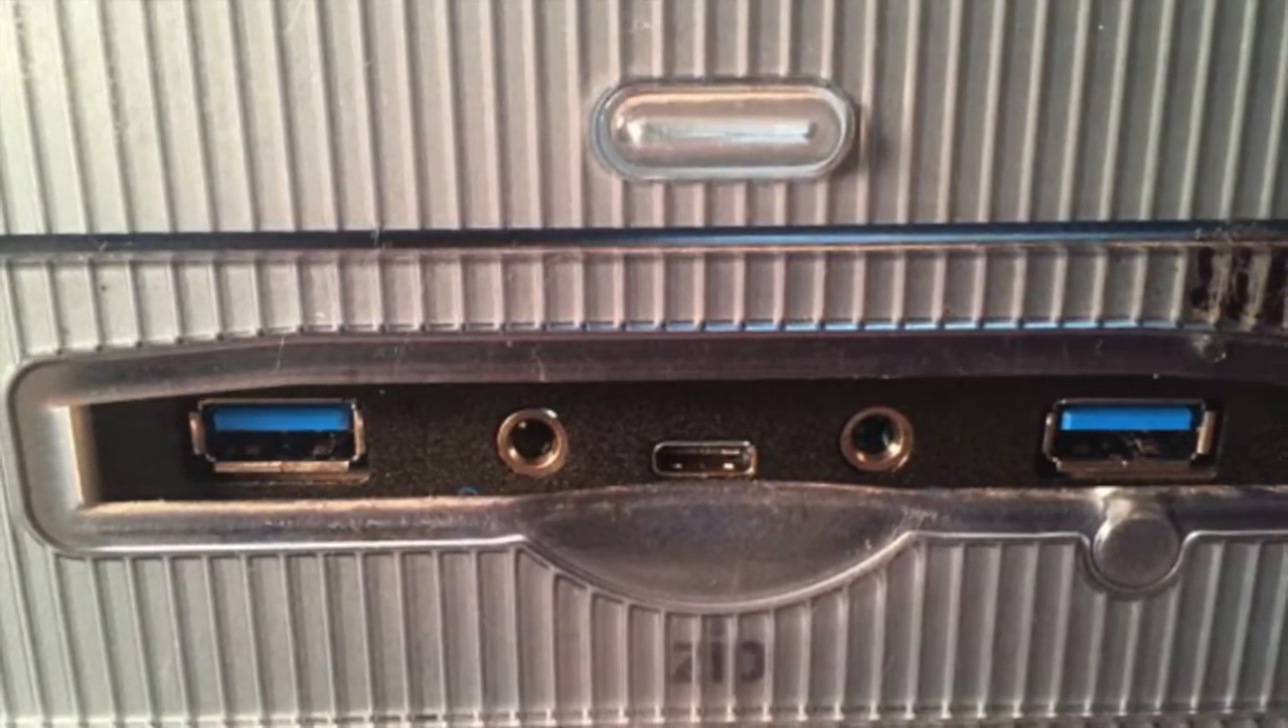The place where the old zip drive used to be was a perfect fit and has proved very functional.